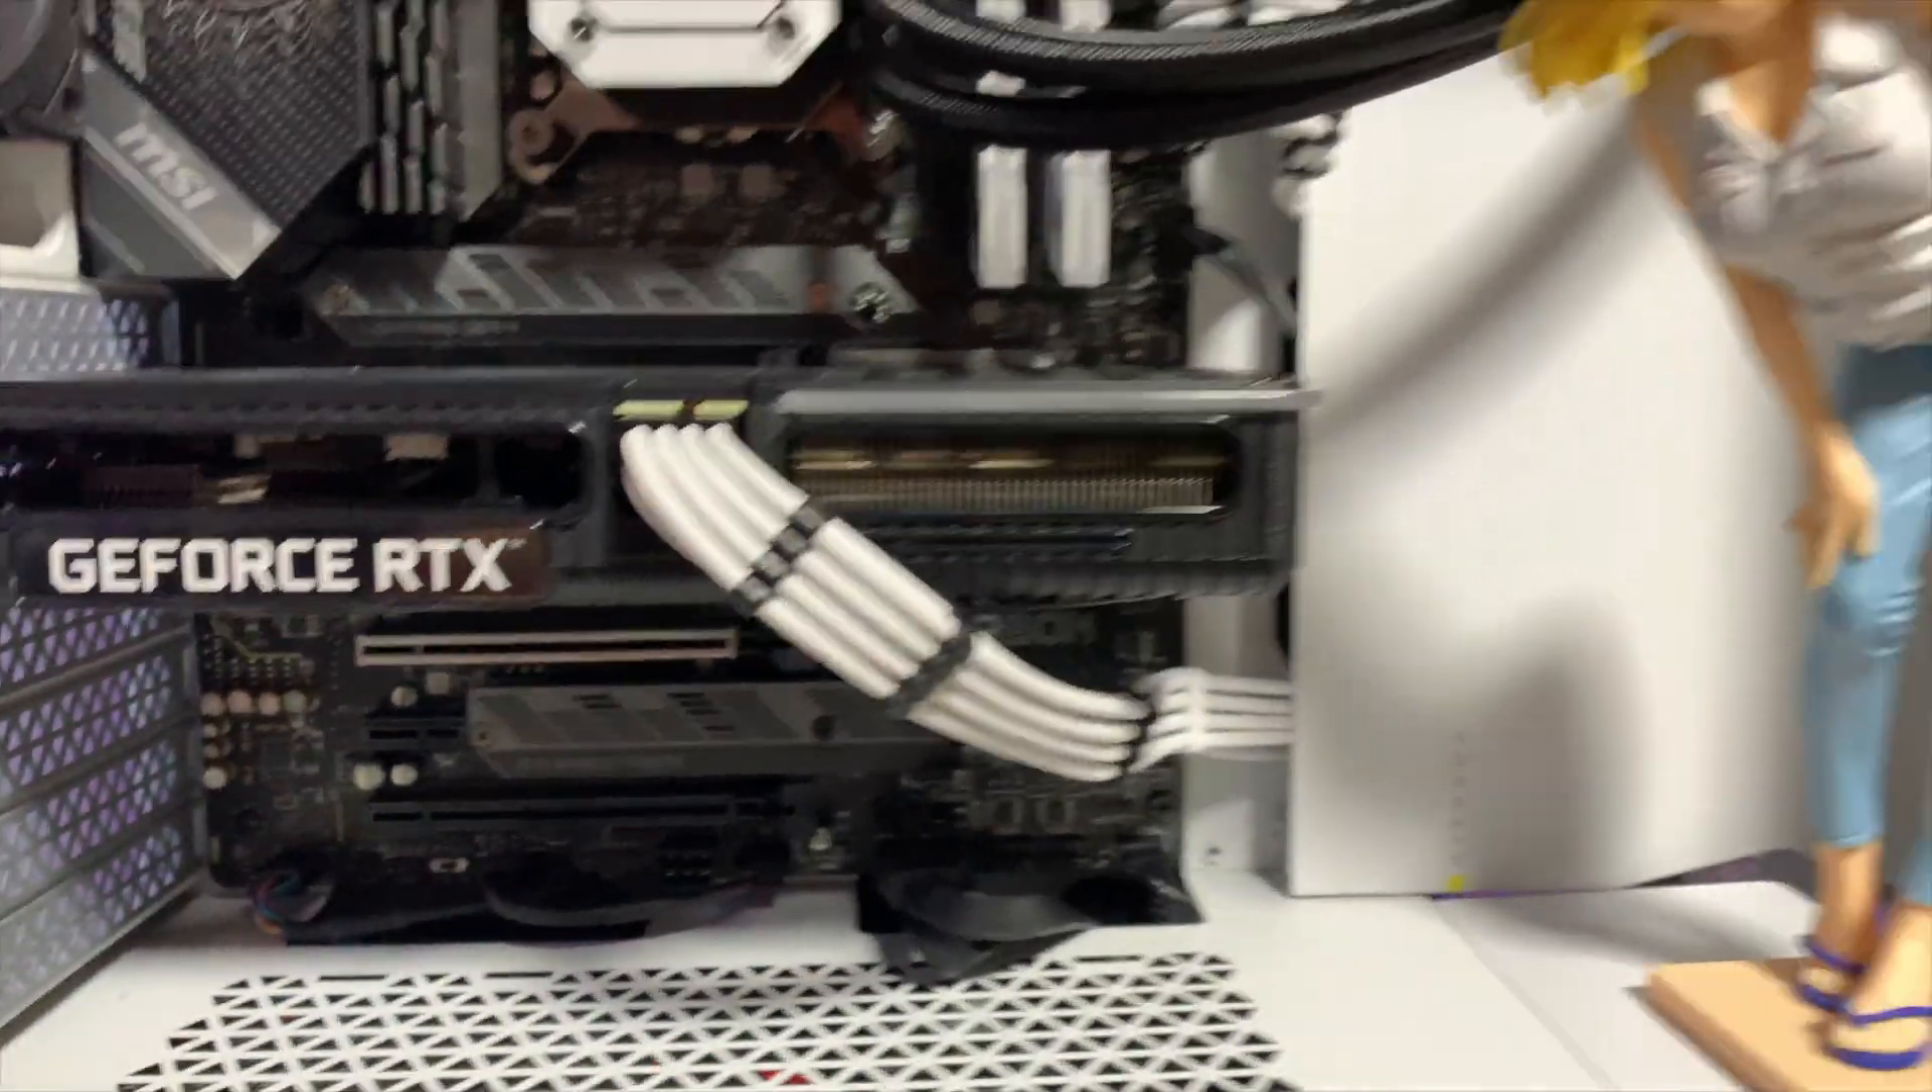Está tudo certinho já. Coloquei a placa de vídeo. Coloquei o cabo branco ali.